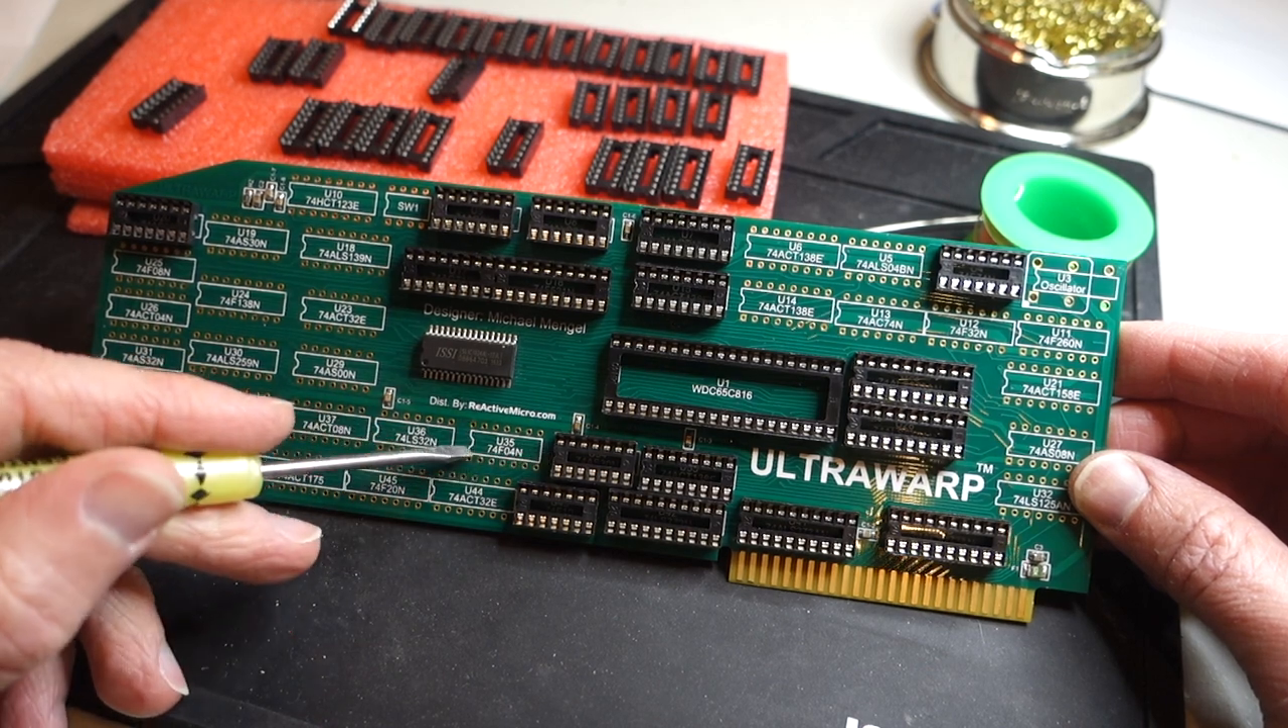At this point, I'm about halfway done with assembly. You can see I still have quite a few dip sockets left to go.